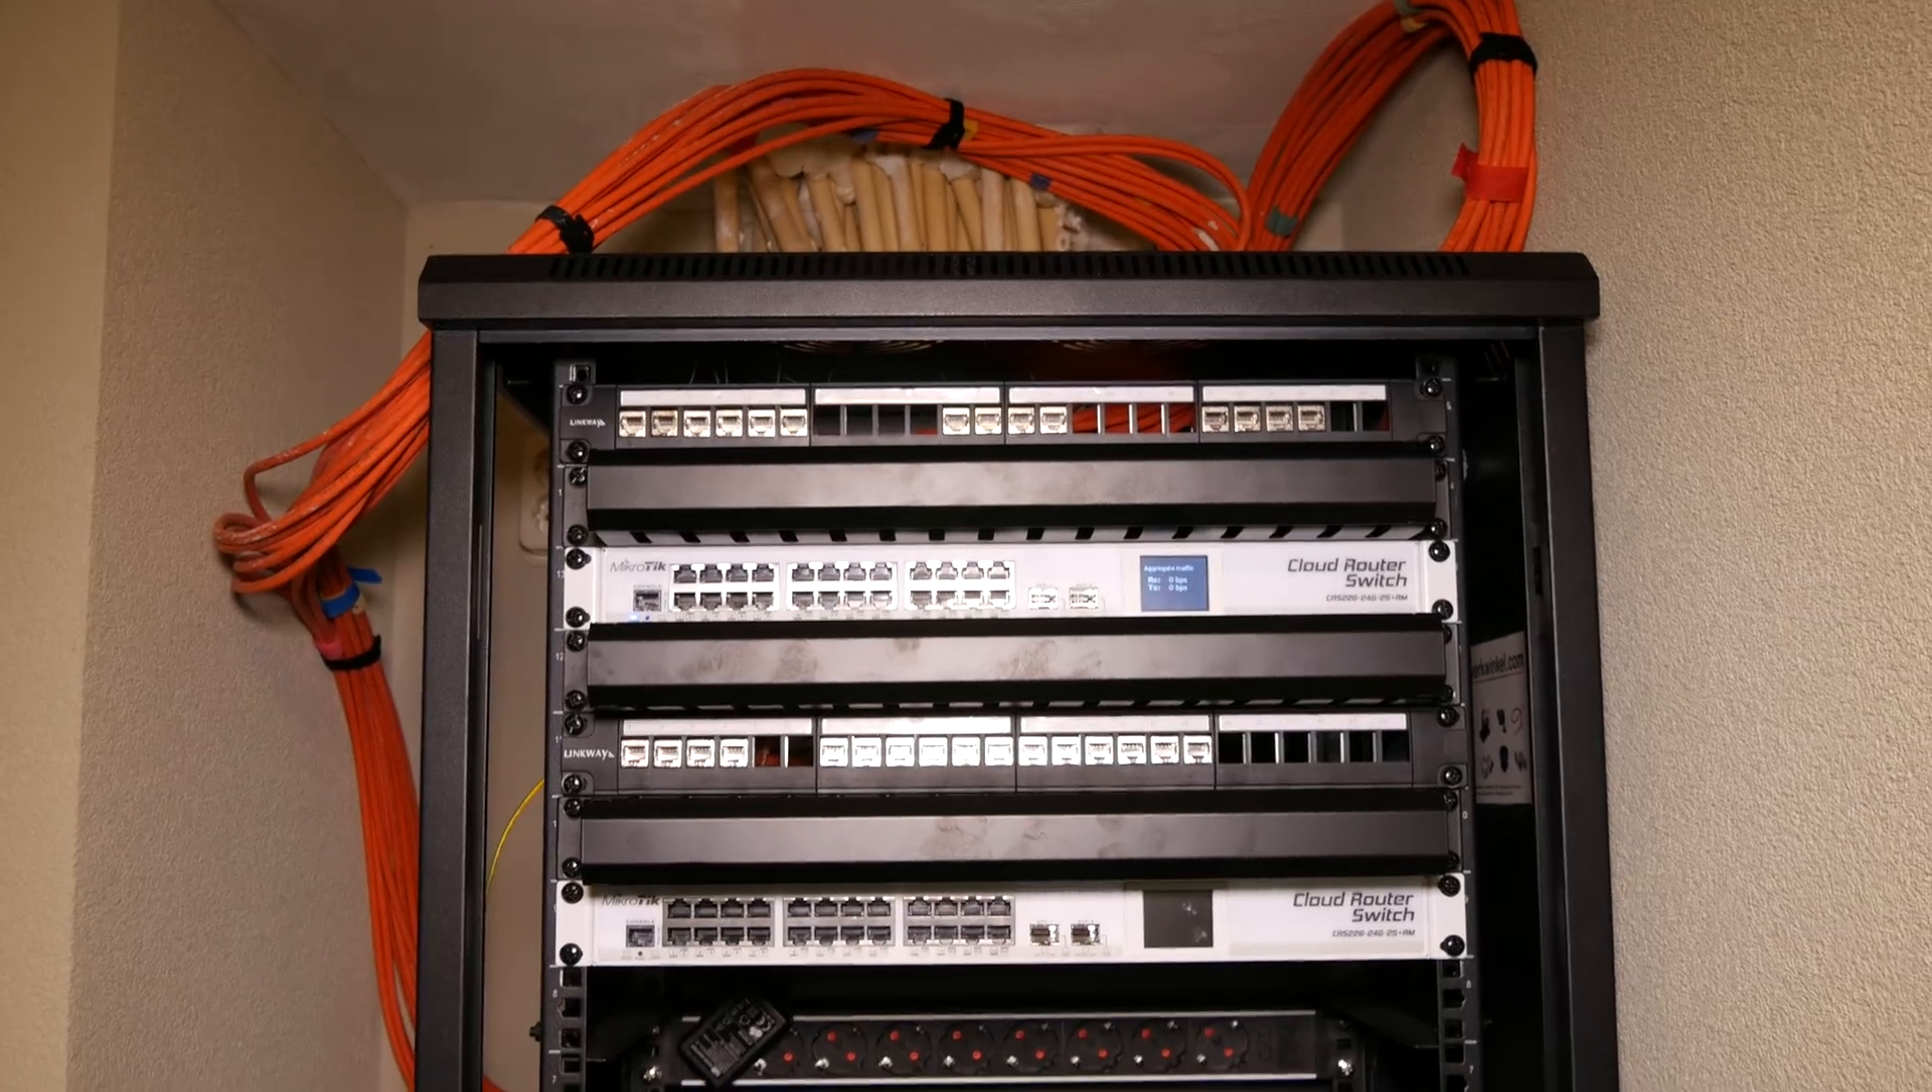Here you can see I've finished installing the second patch panel with keystones as I laid them out in my predetermined plan, and I've continued filling the rack row by row with all the components.